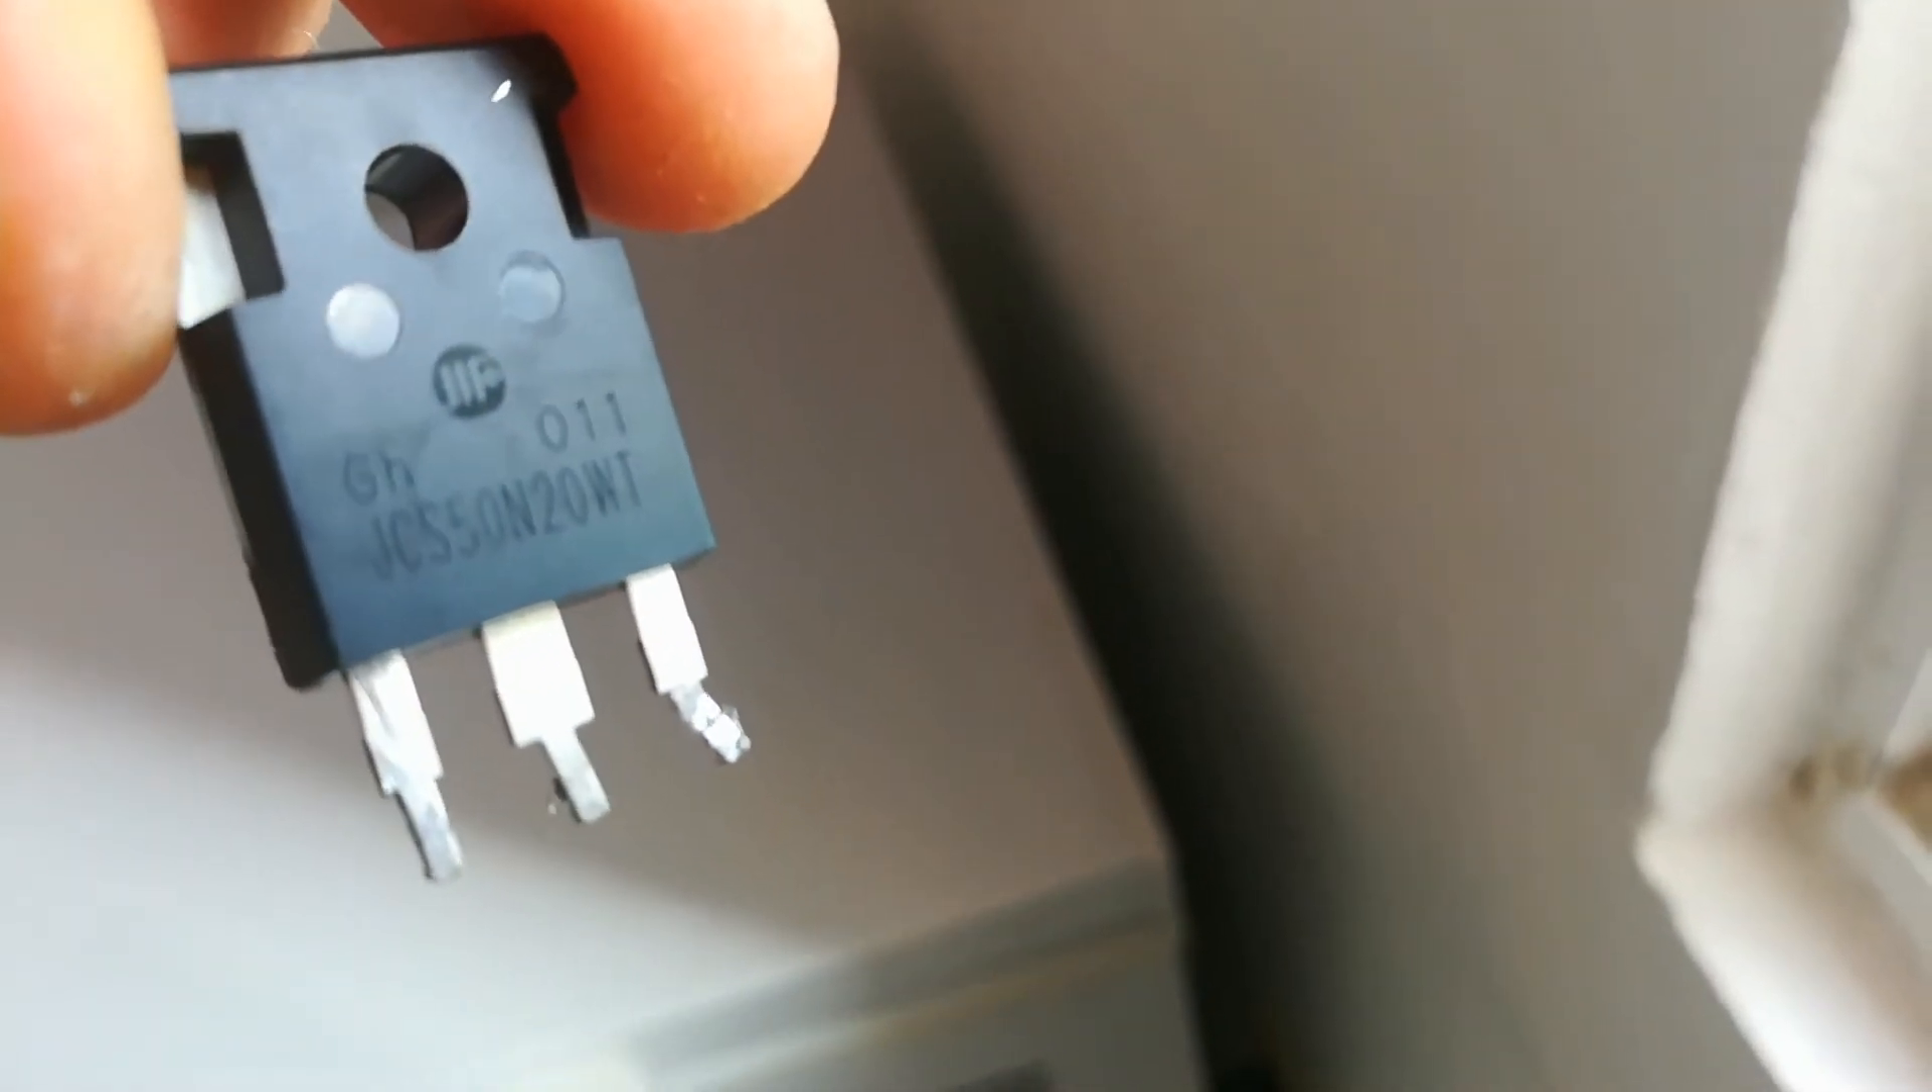Okay so now you got your MOSFET off and you need to order some new ones.